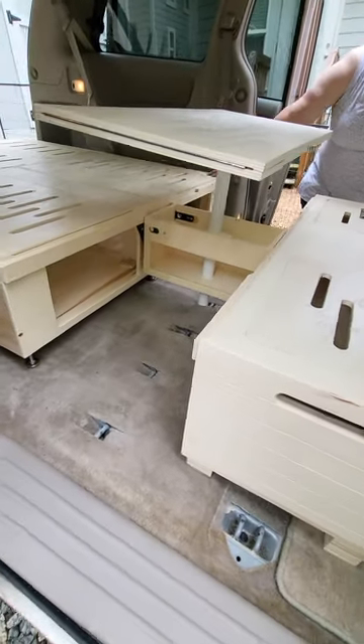I don't have the mattress installed yet.